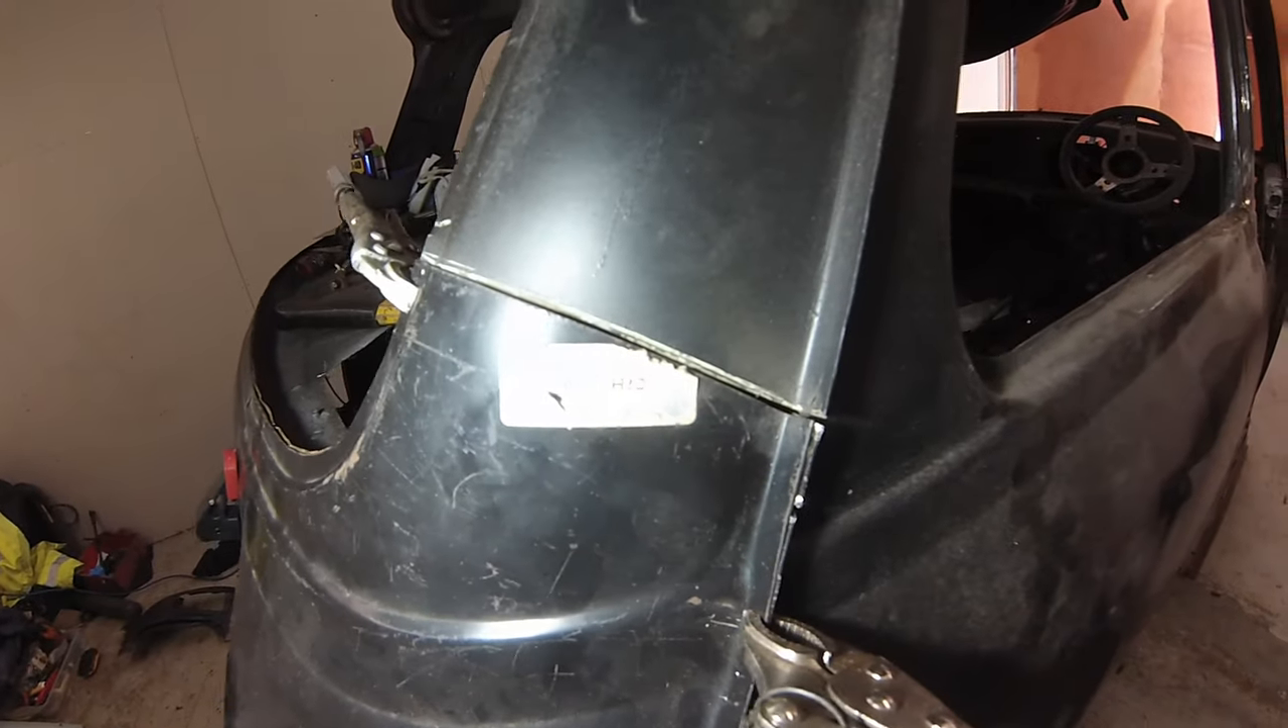Again, my cut there is a little bit of a gap, but it should be doable.